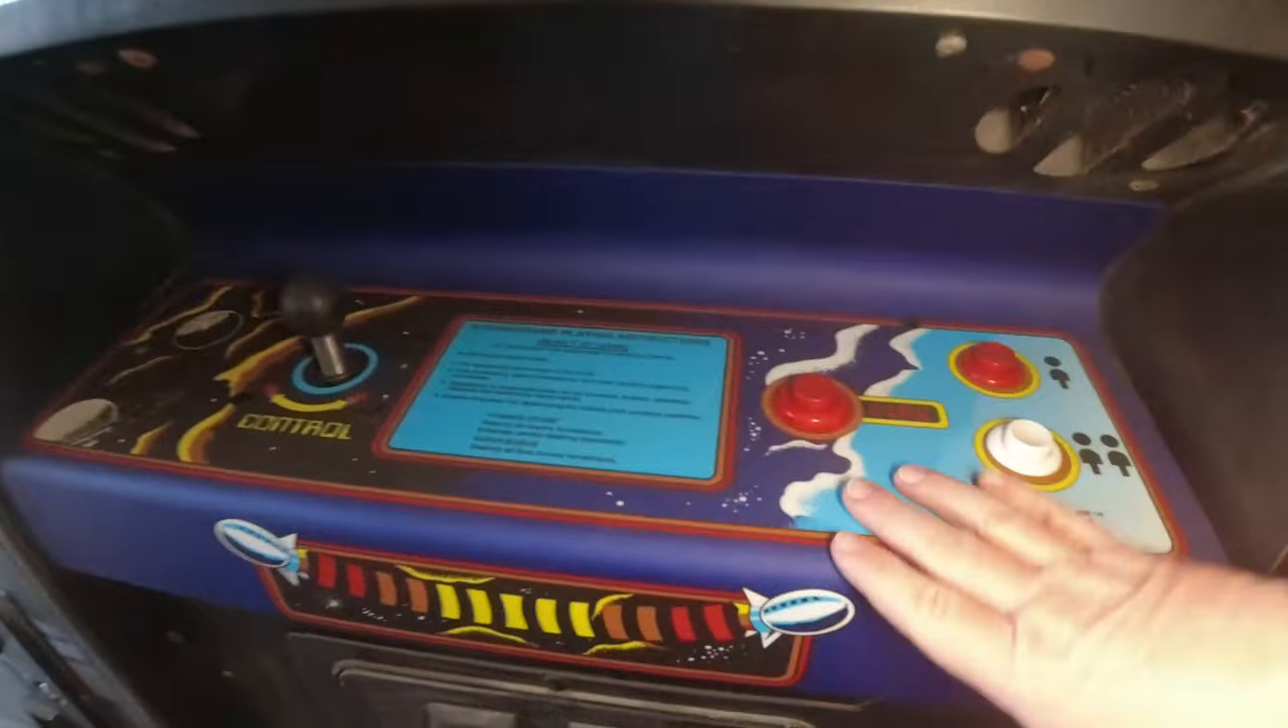So i got the control panel all mounted and uh everything looks good.